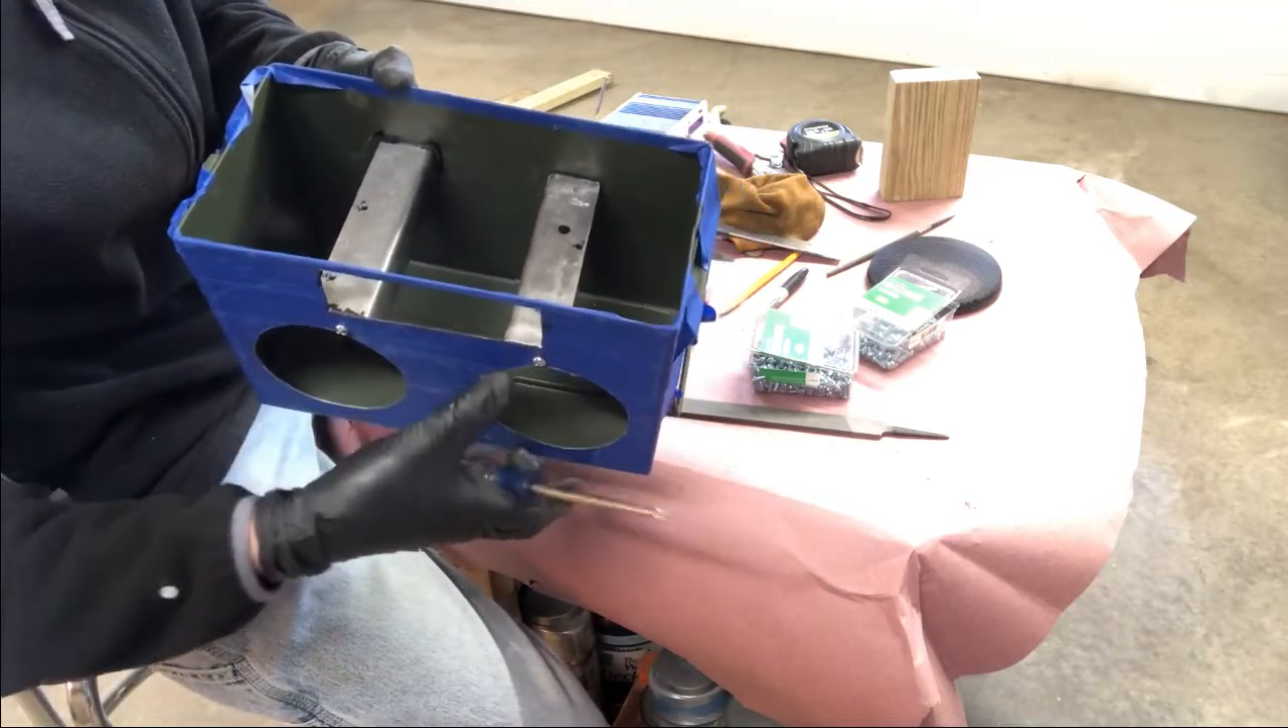So right there we have the brackets in place.